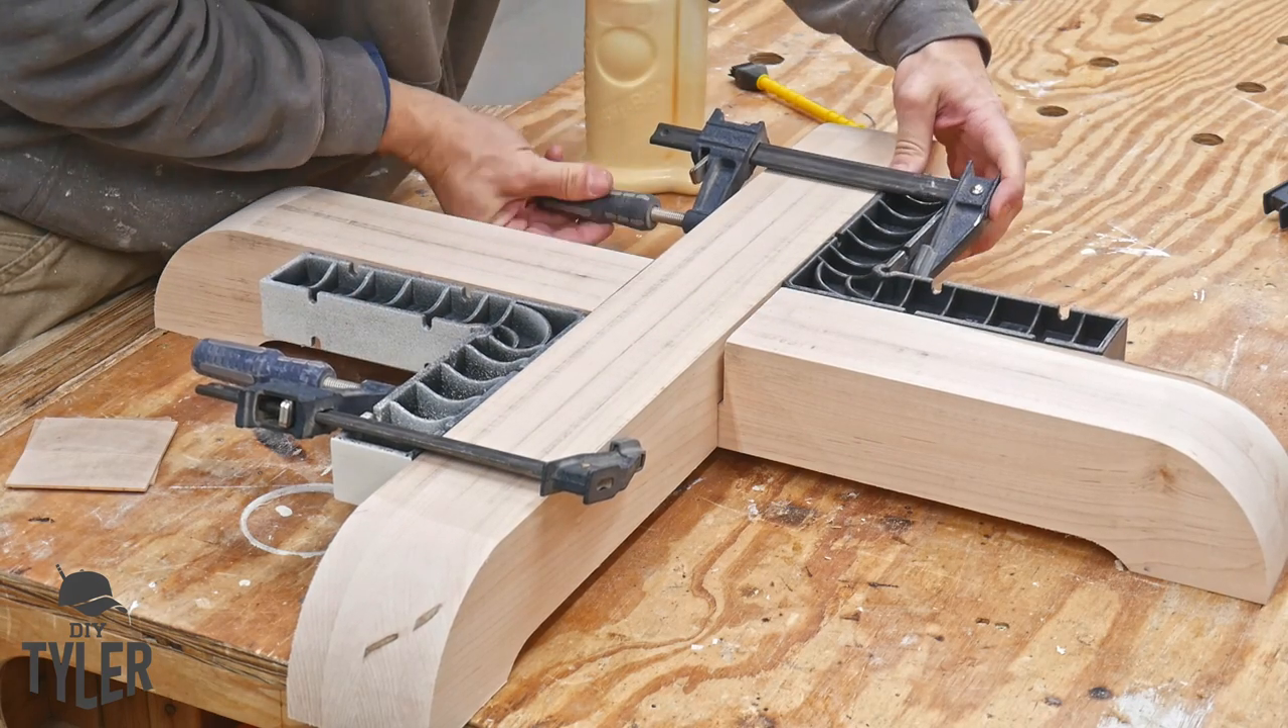So i clamped on a couple of these 90 degree guides to make sure everything was perfectly square.